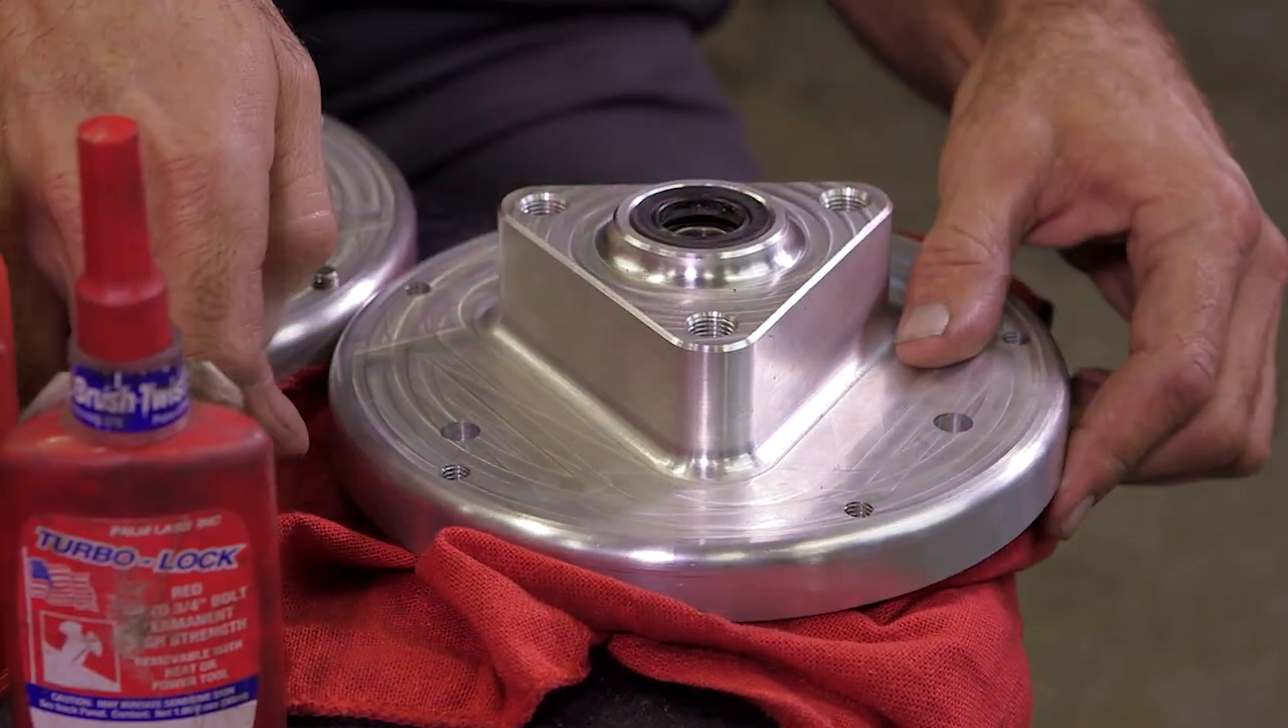We have our hub, got our bearing in there.